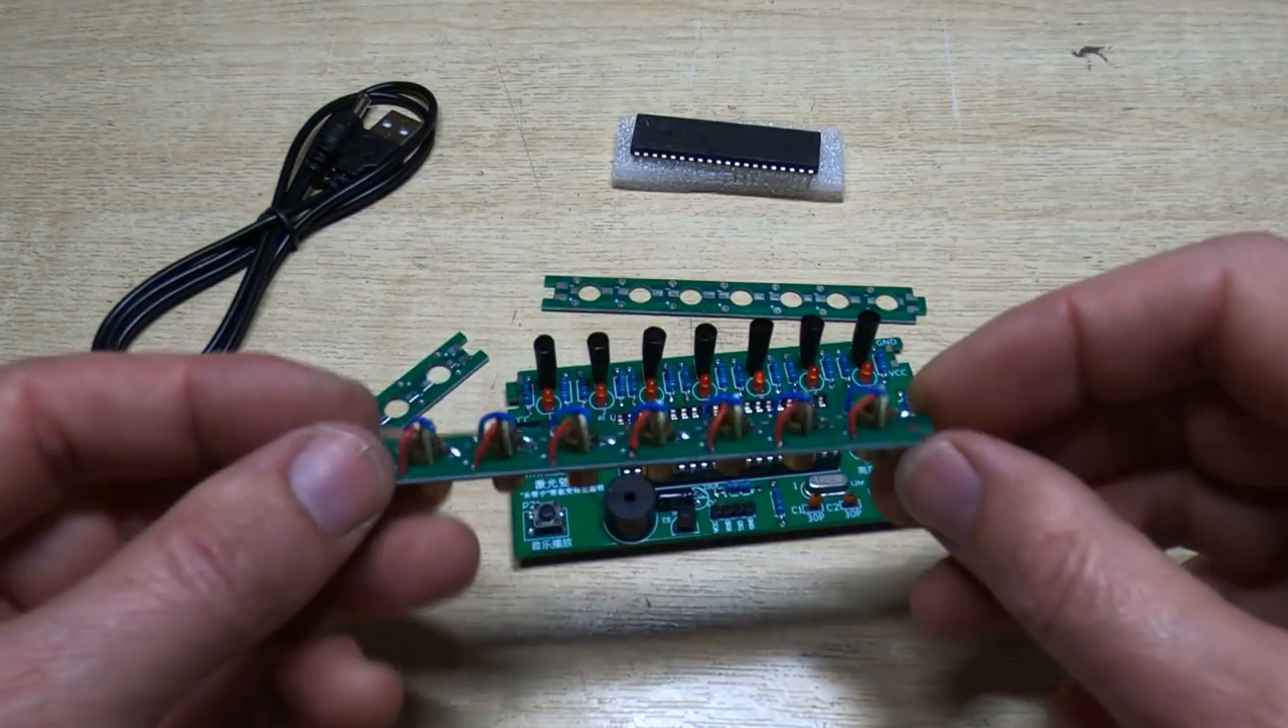Okay so I've assembled the top laser emitter bar.